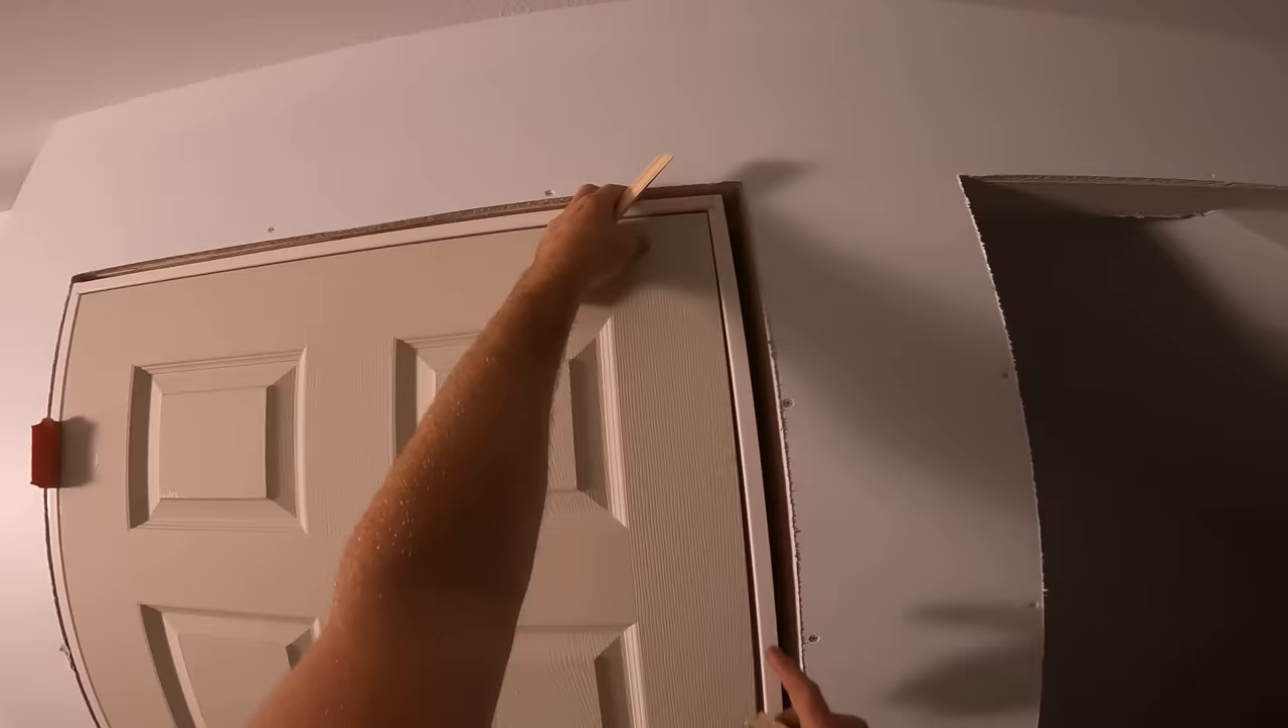We're onto our second door here and we have a big gap here.